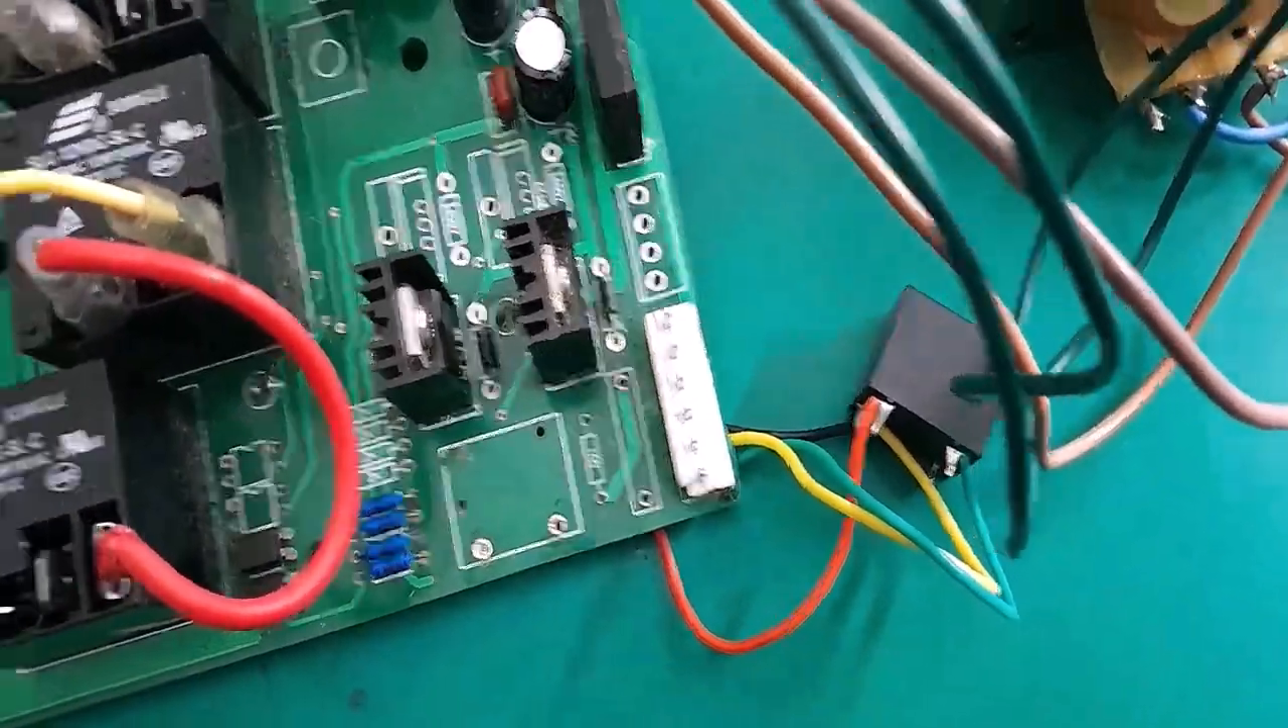Now I decided not to solder the relay onto the board yet just connect some wires extending outside so that we can have more flexibility.